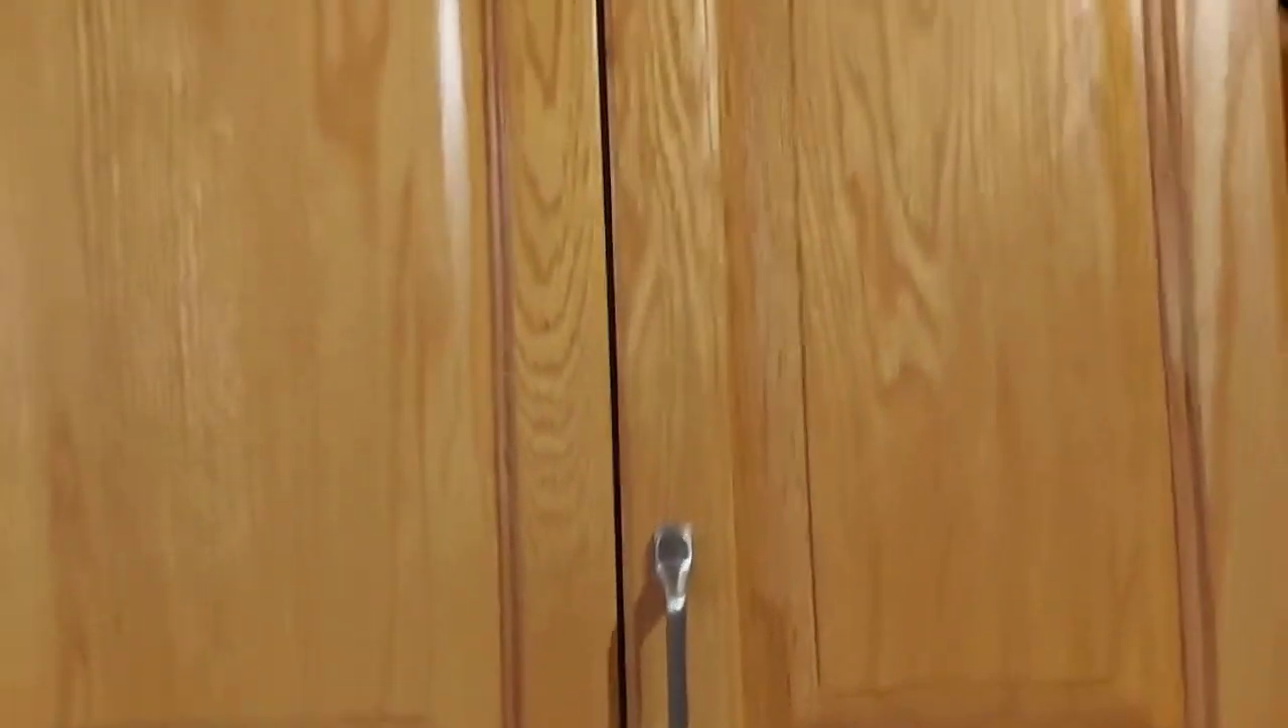And you can see the gap is even here. The door is closing.